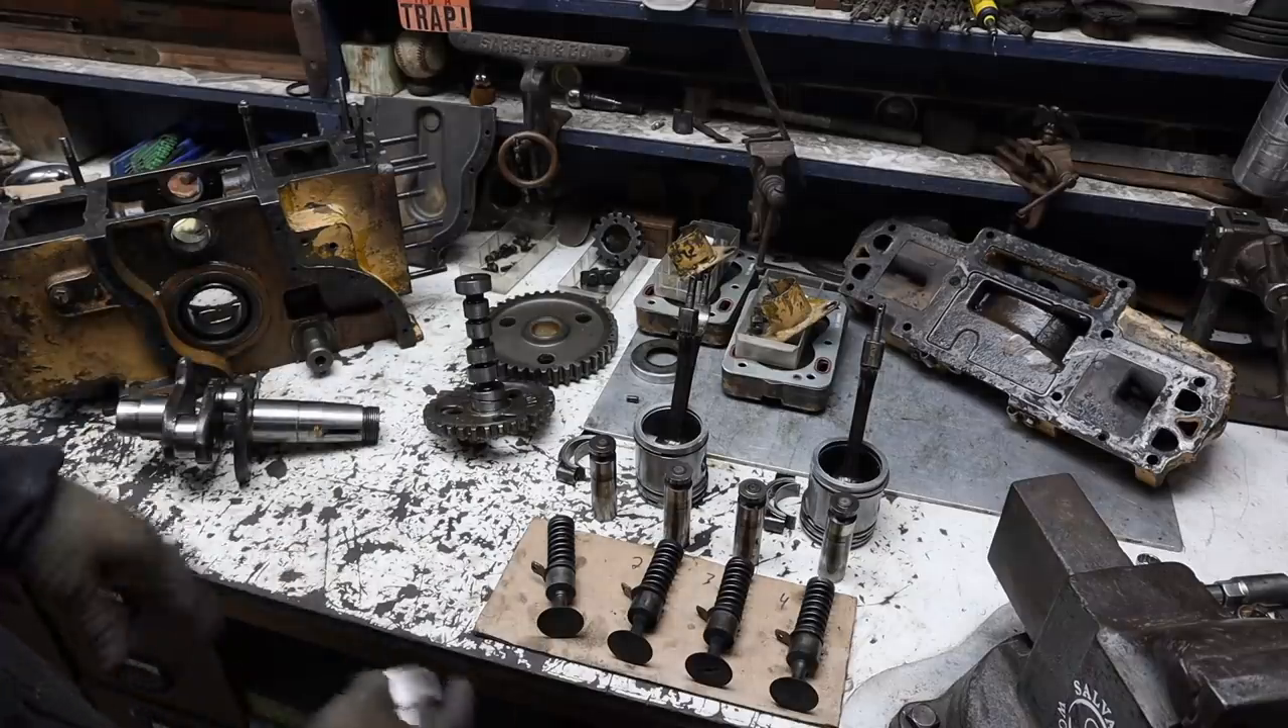So, this is the pony motor all stripped down to about nothing.